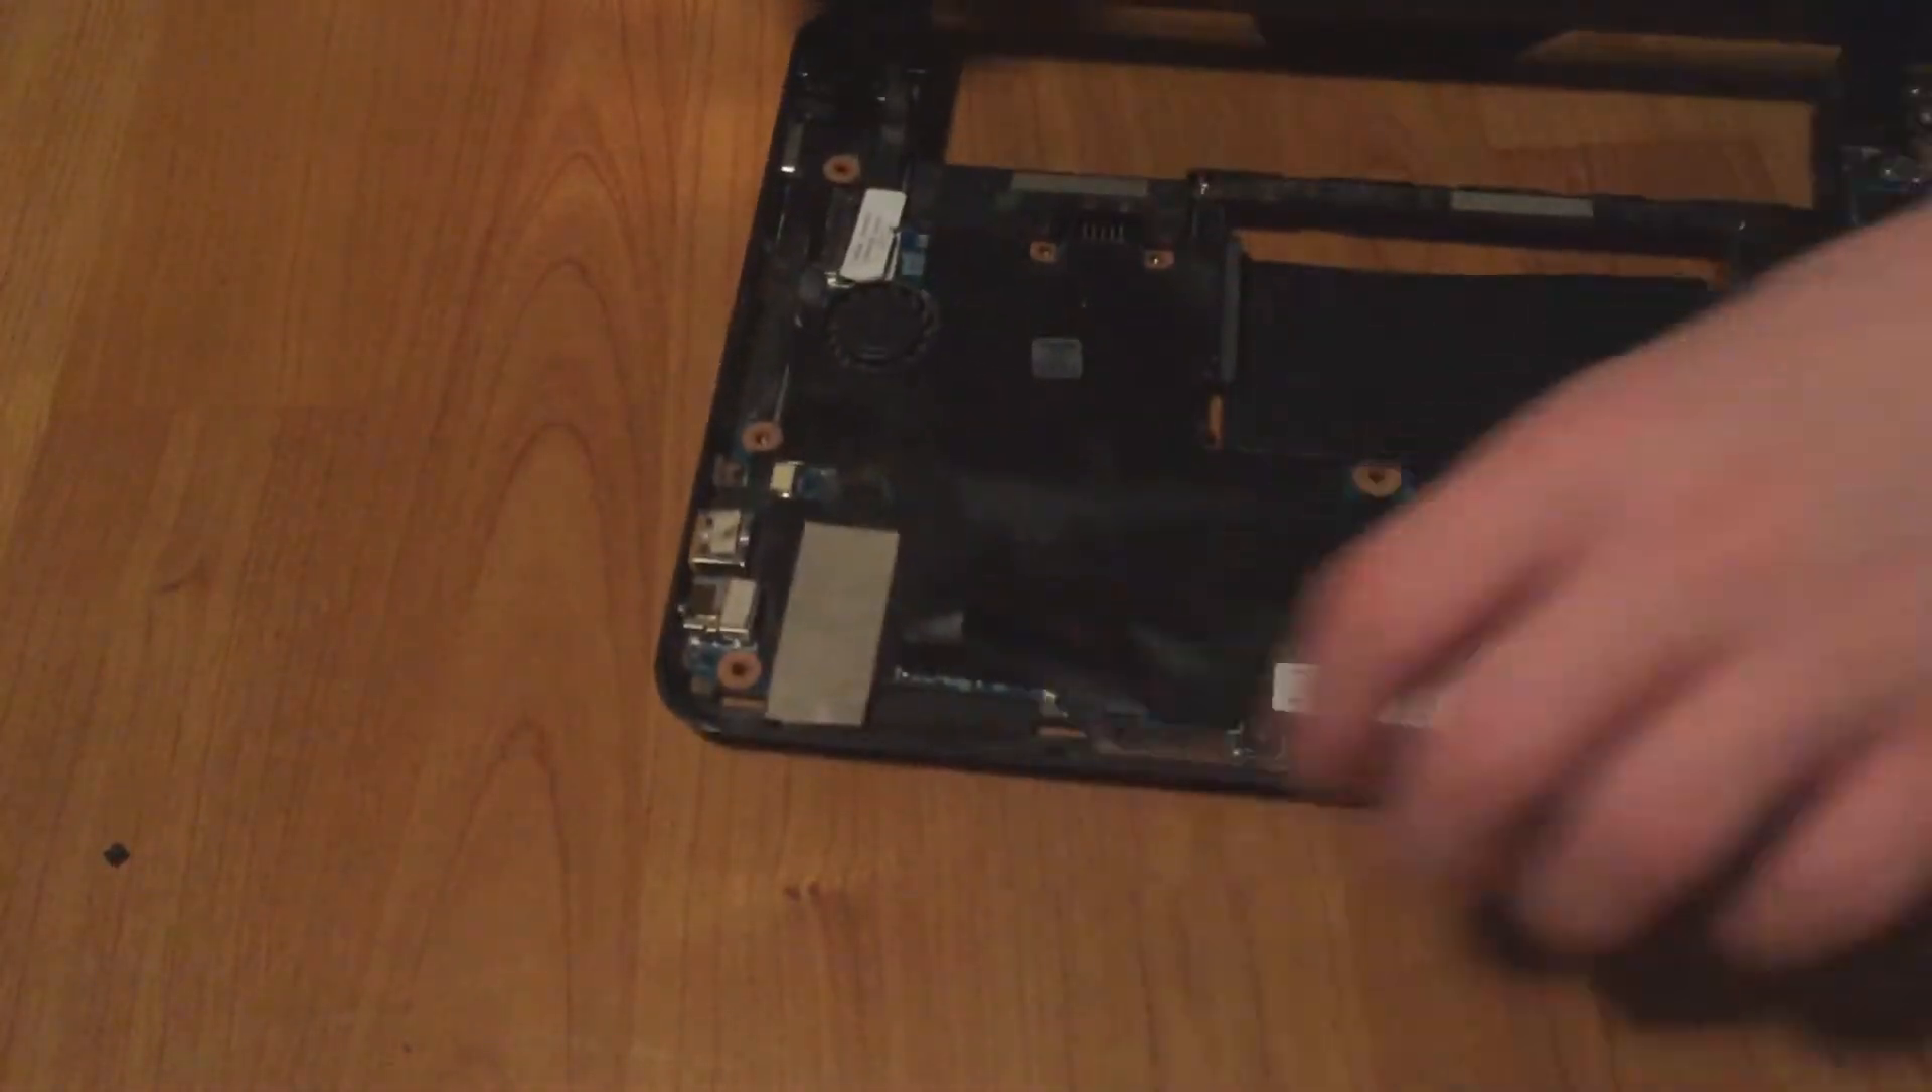All right motherboard now in place.